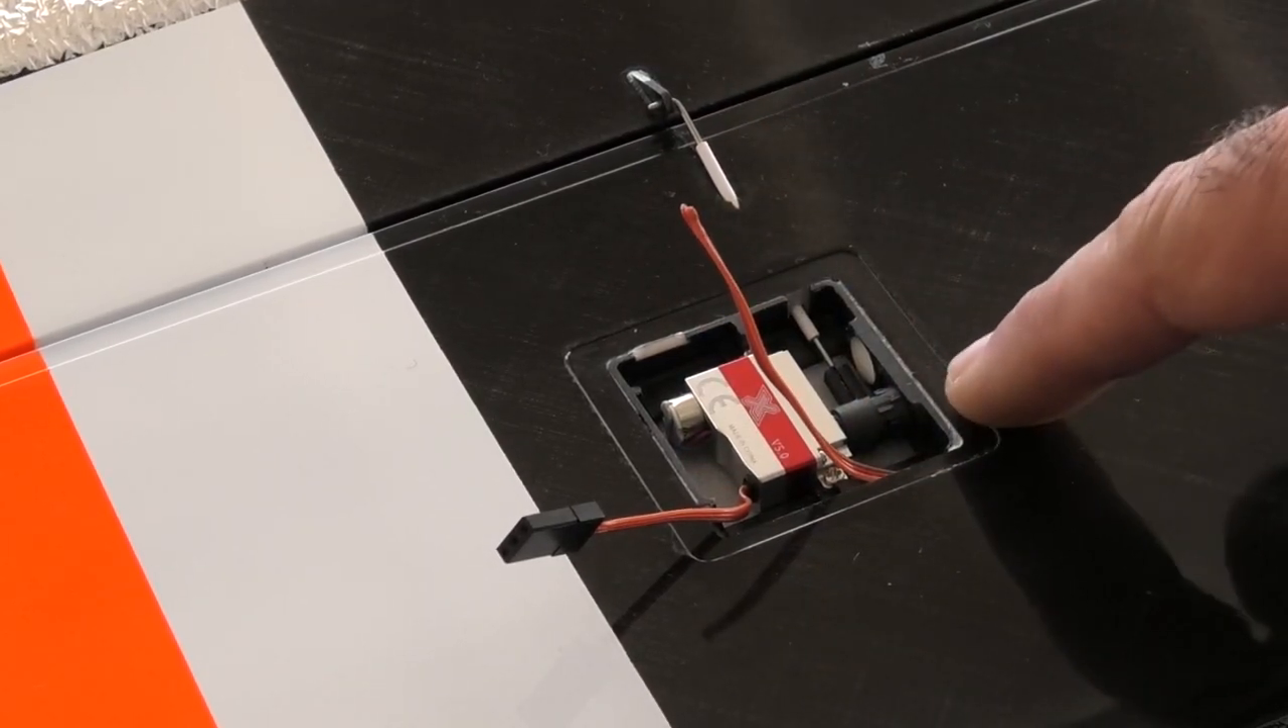There we go. One servo installed.